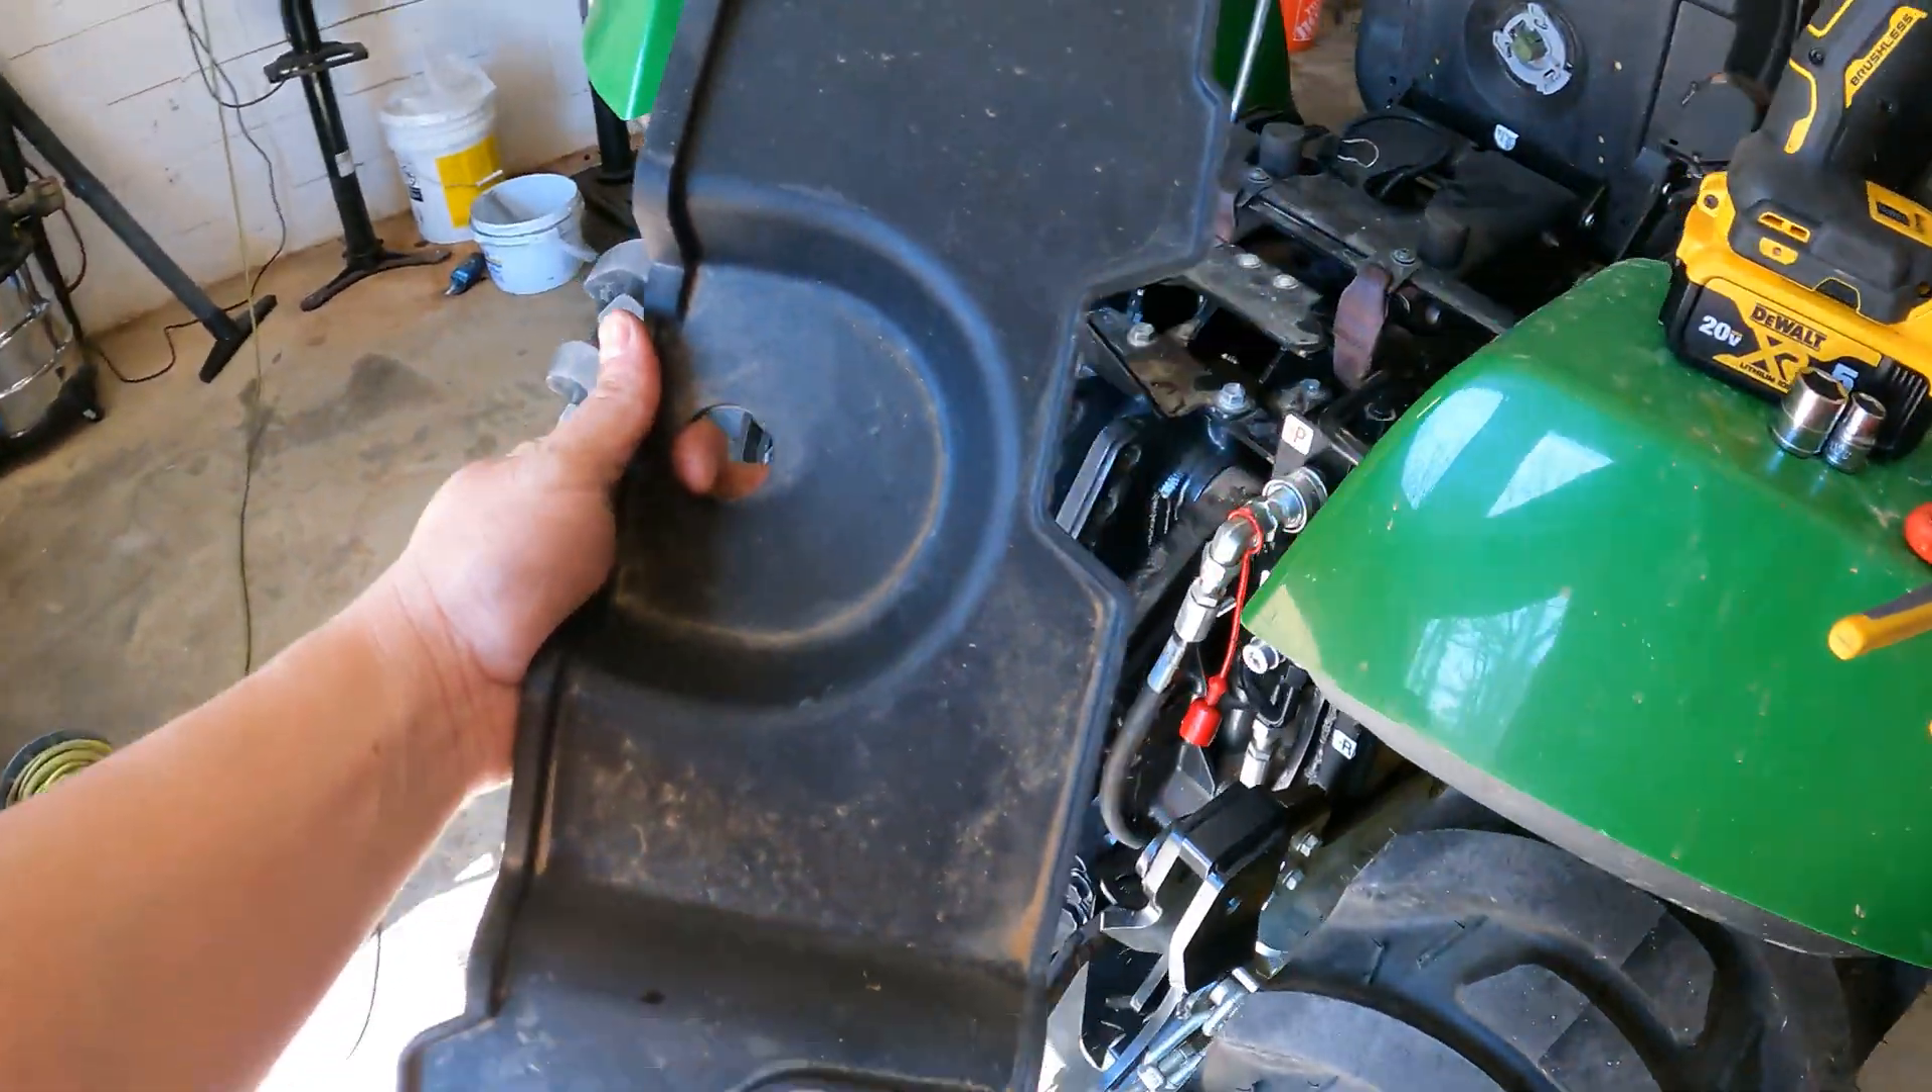The only thing we had to take off is this one cover here.